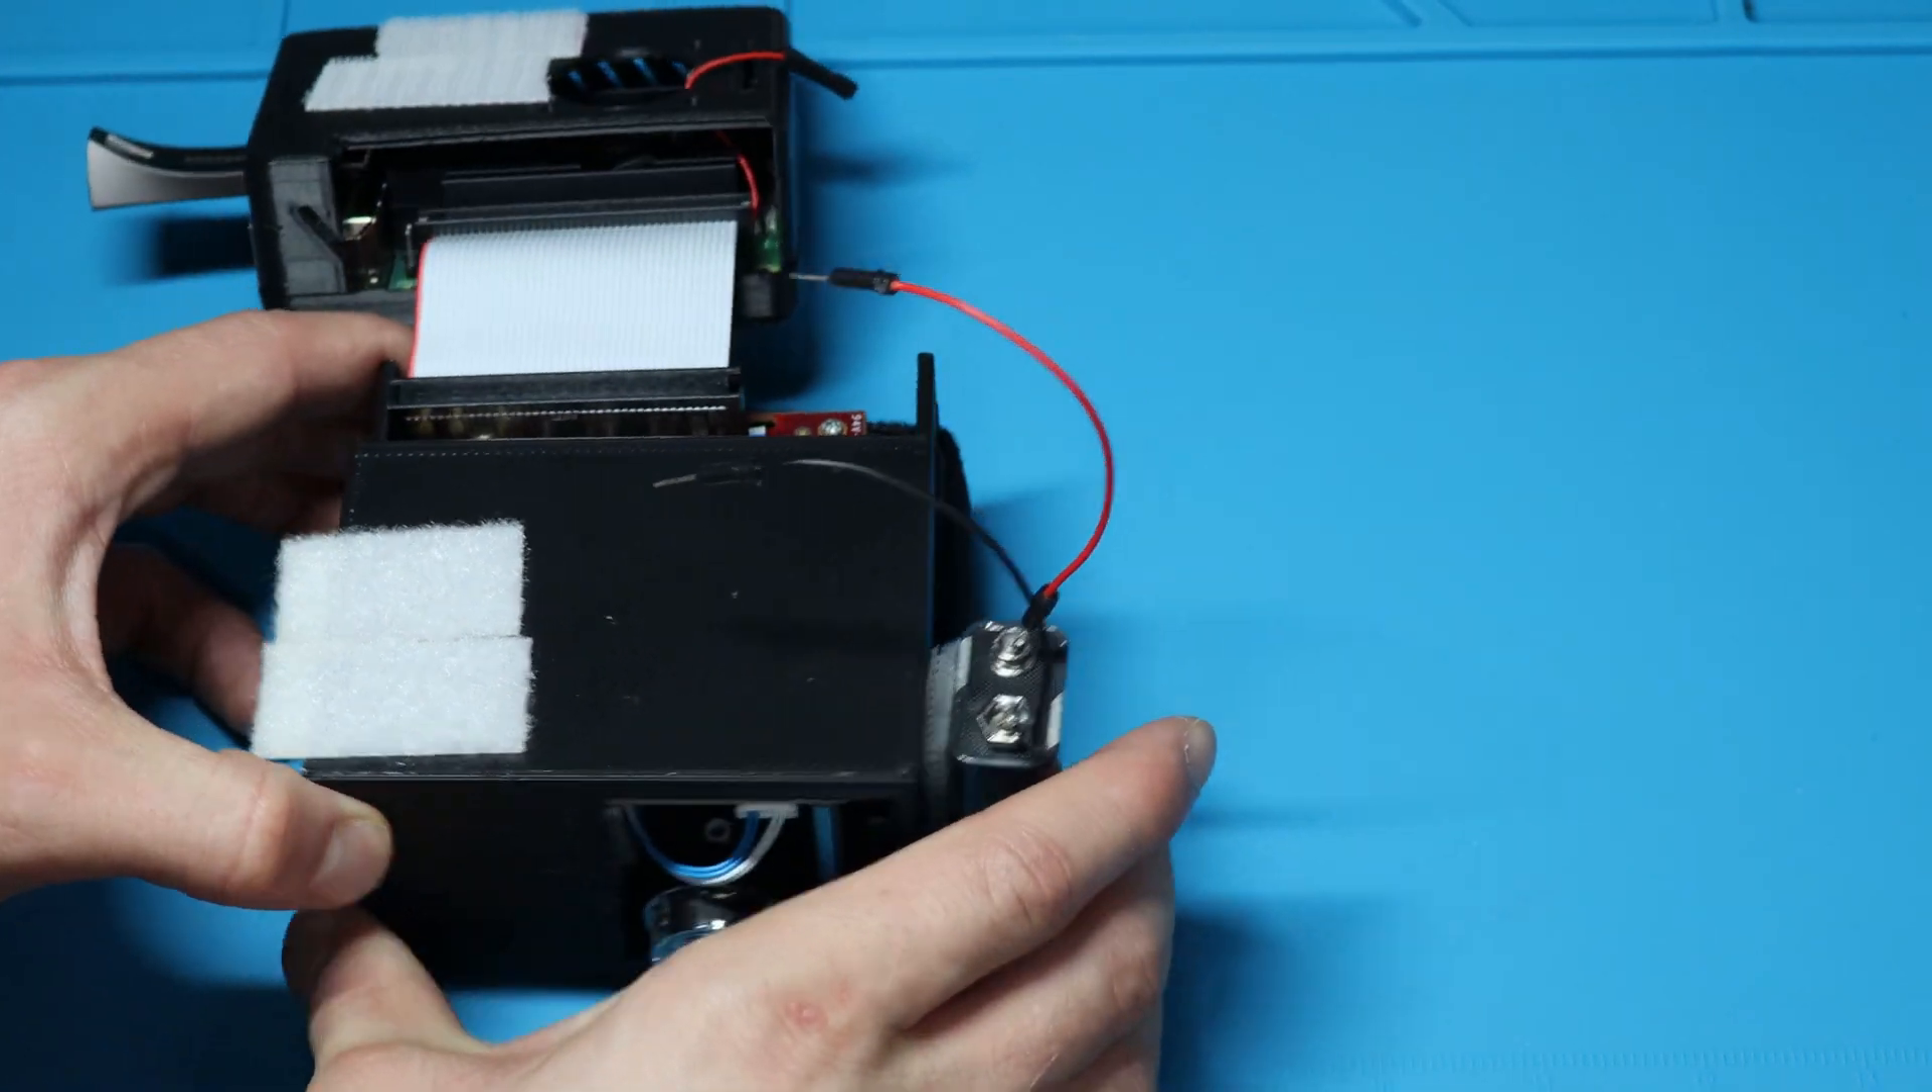I attached the velcro straps to keep the projector in place.